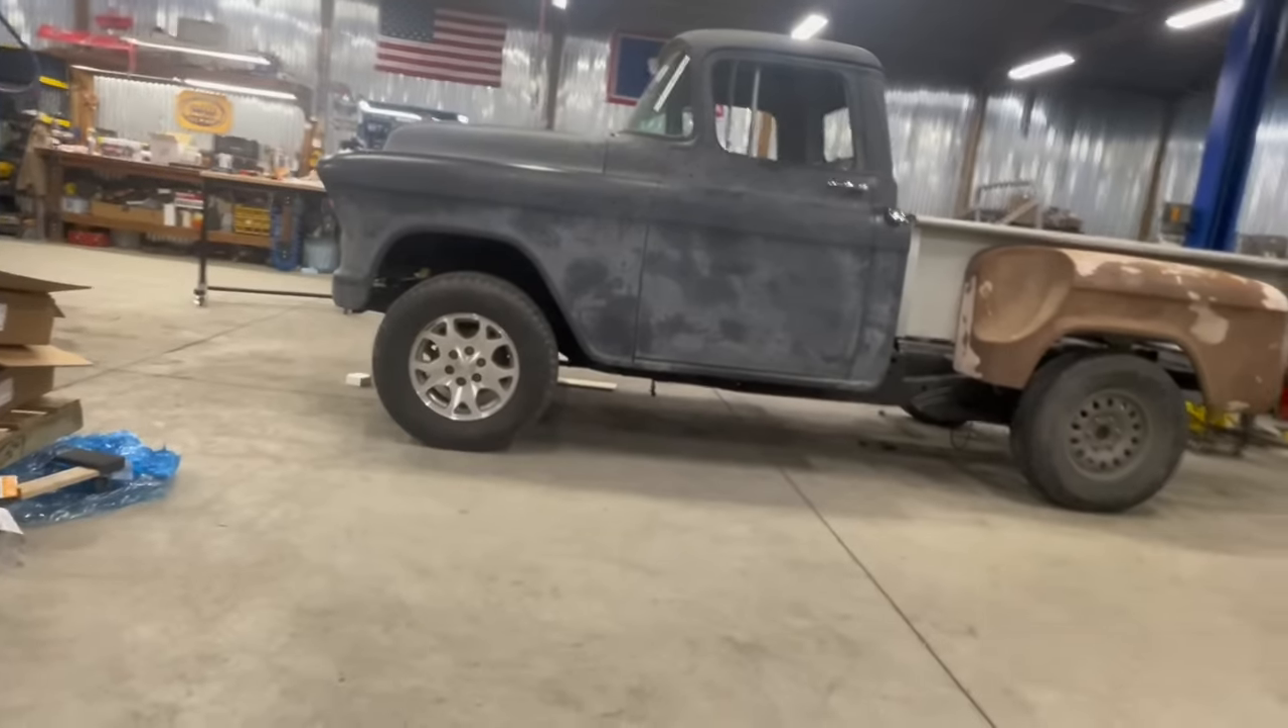The wheel wells are lined up pretty nicely, front and rear.